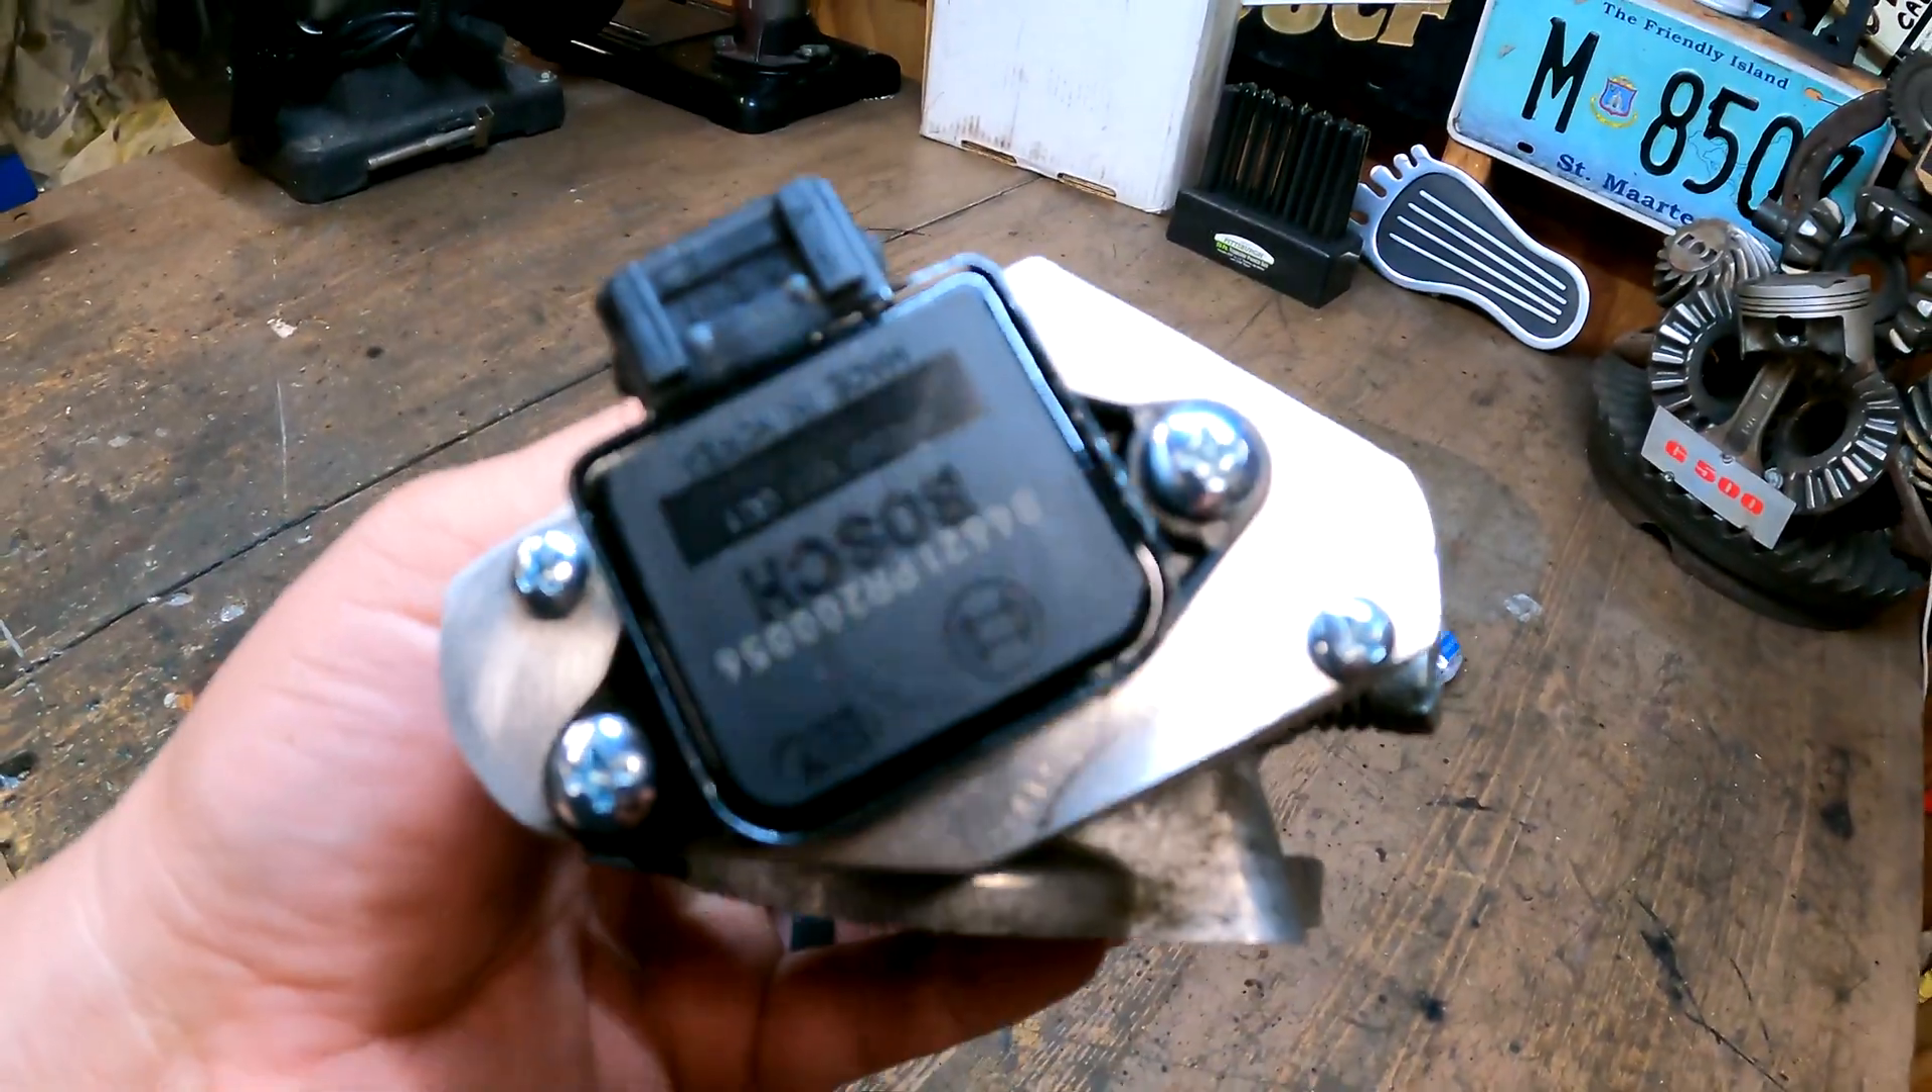All my screw holes lined up good.